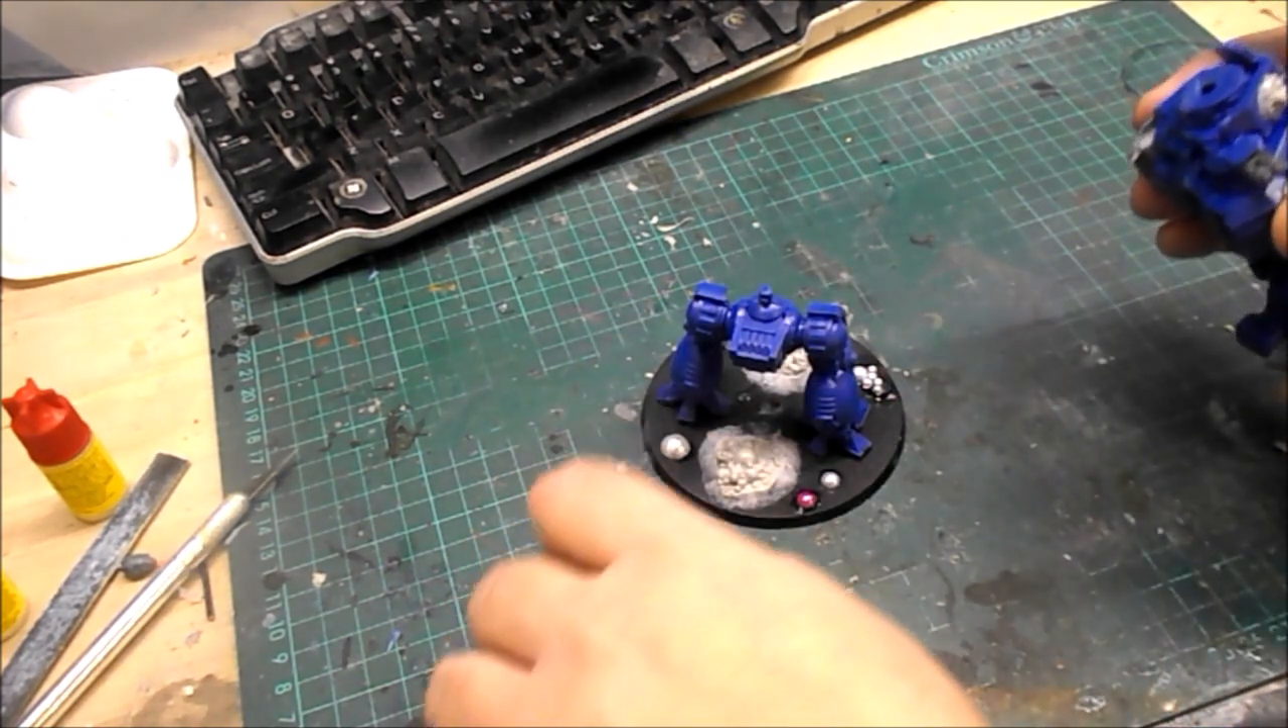We've still got our pieces that we haven't glued together because it is an easy build.